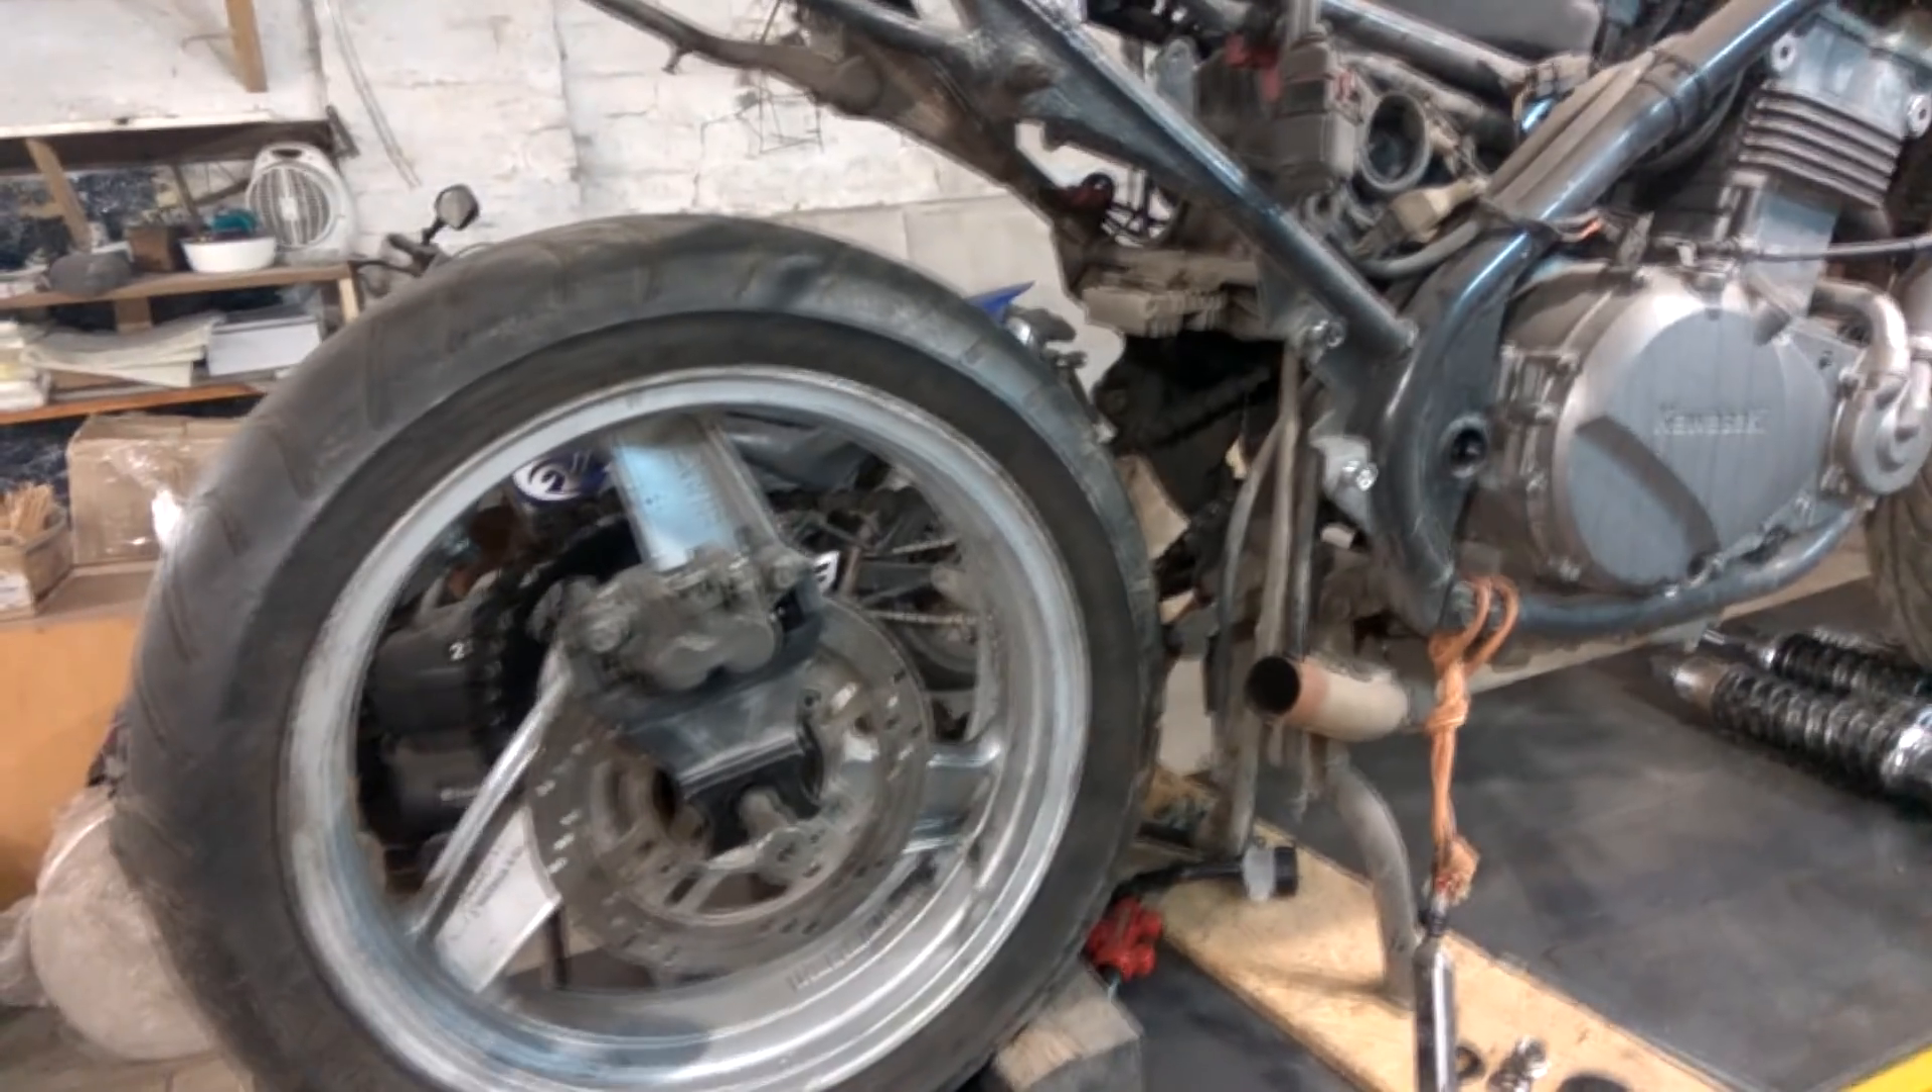Ну вот собственно разобрал заднюю часть накинул колесо чтобы посмотреть прикинуть что будет.